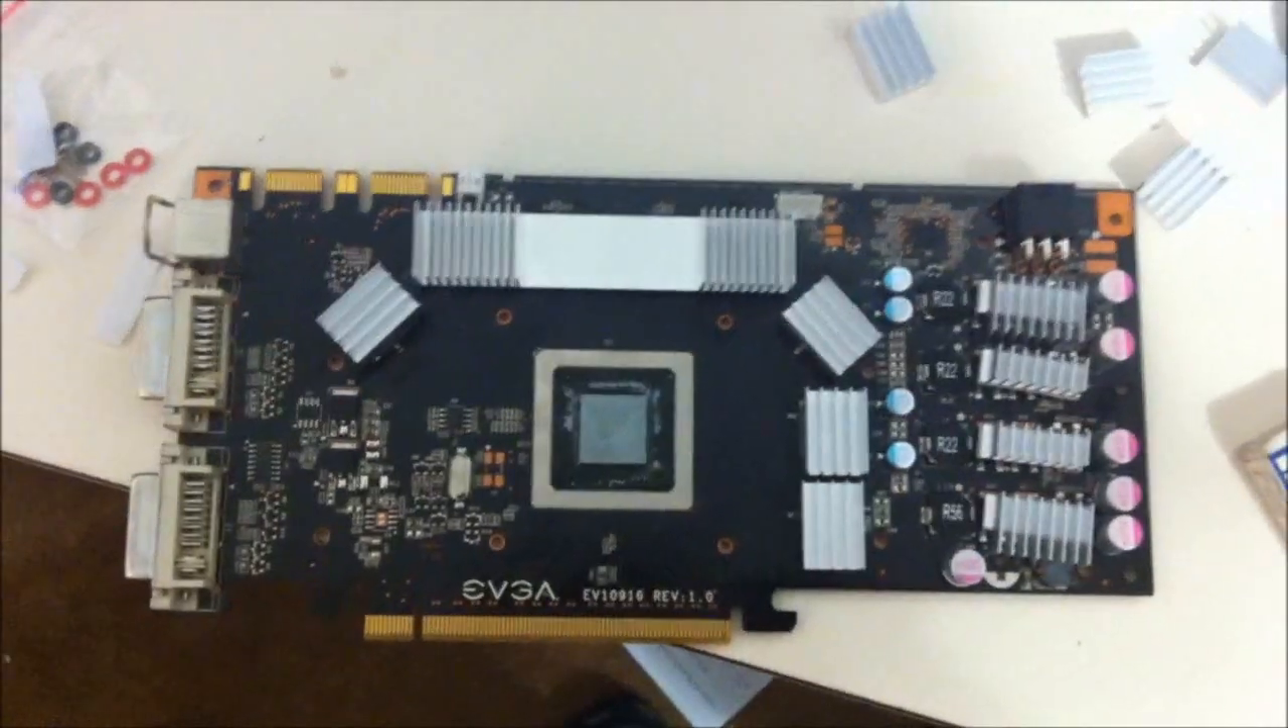Okay I have all the heat sinks installed right now for the EVGA 250 GTS.